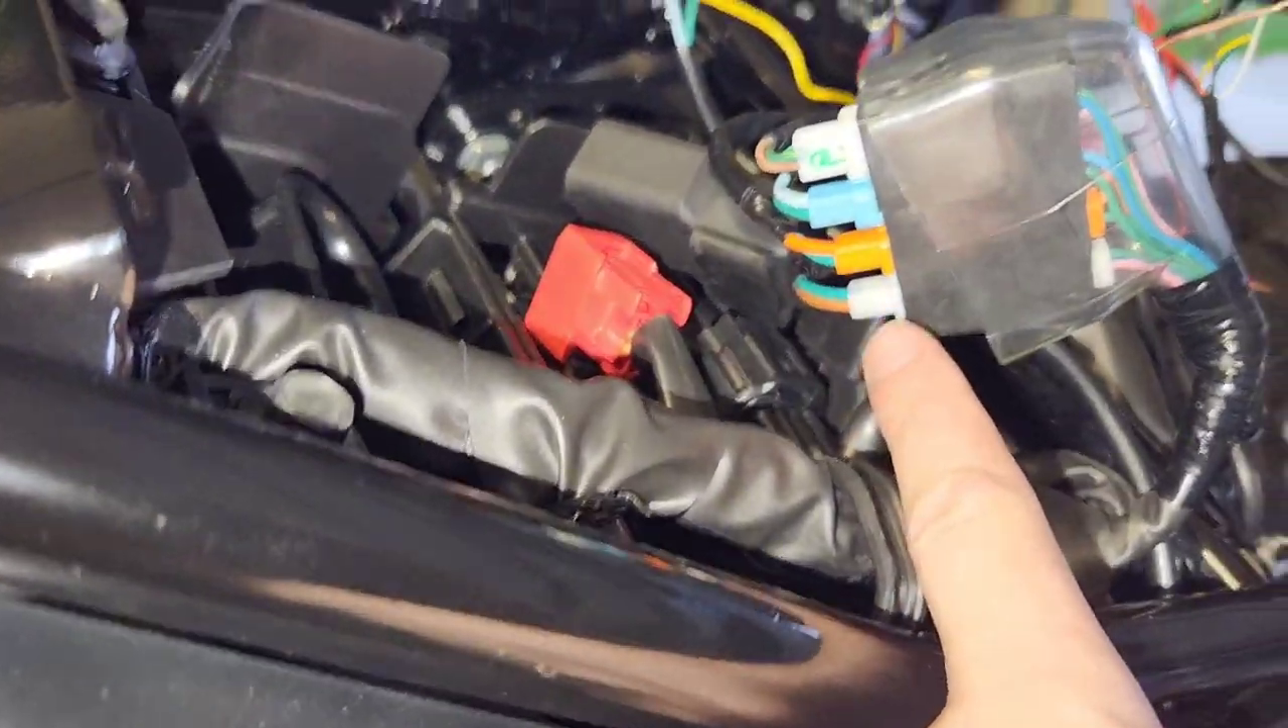The last thing I've got connected is the fourth plug which is the white plug down the bottom here.